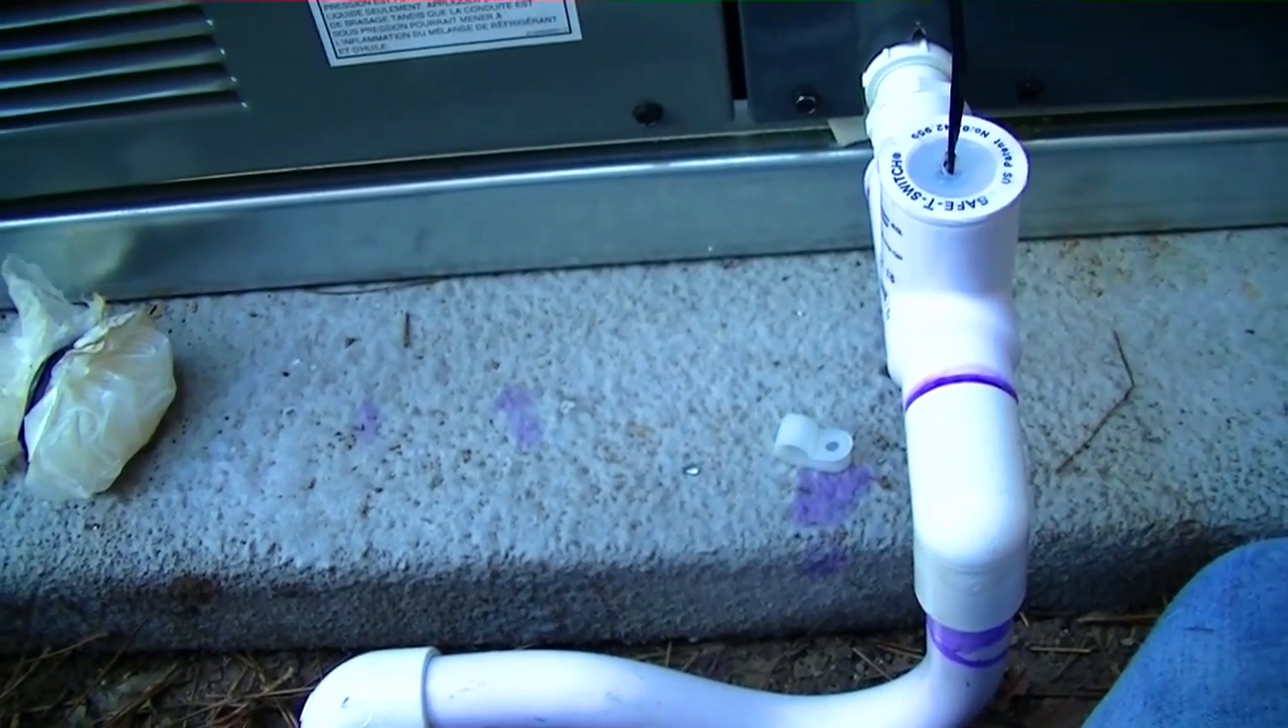Well, our package unit drain is all done.